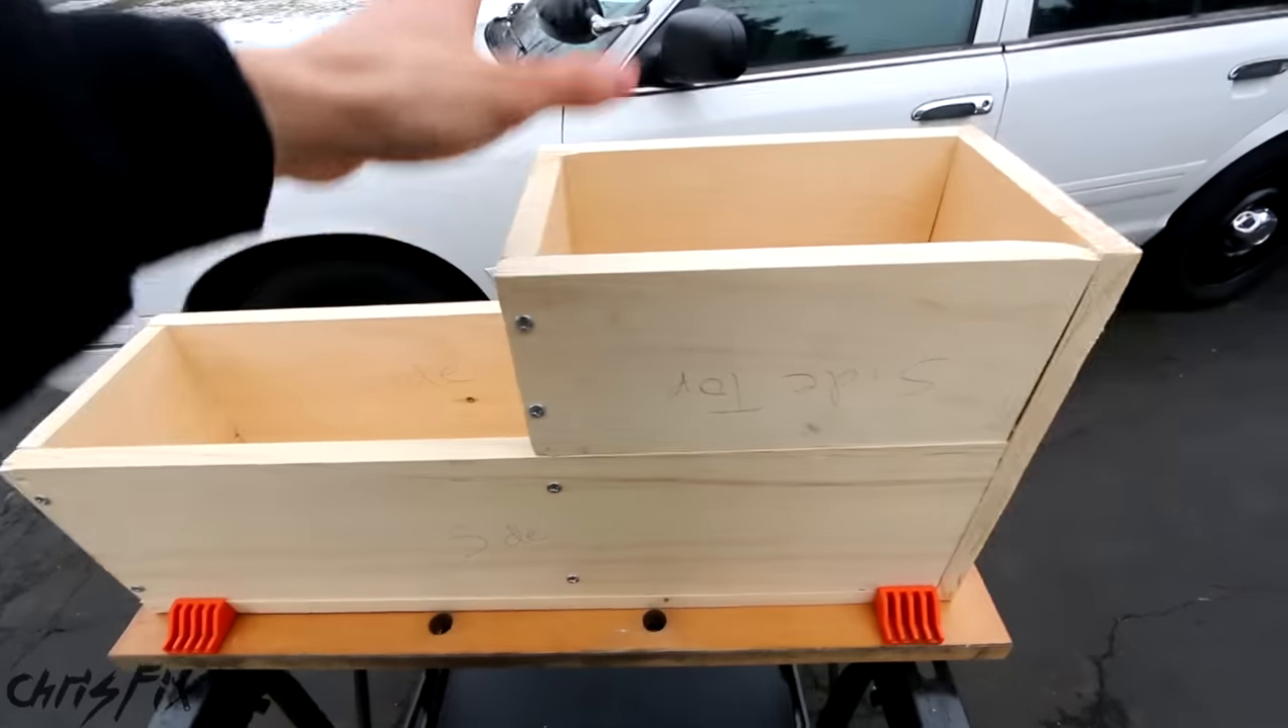Alright, we fully assembled our wooden console, we screwed everything in, and this thing is solid, which is what we want.